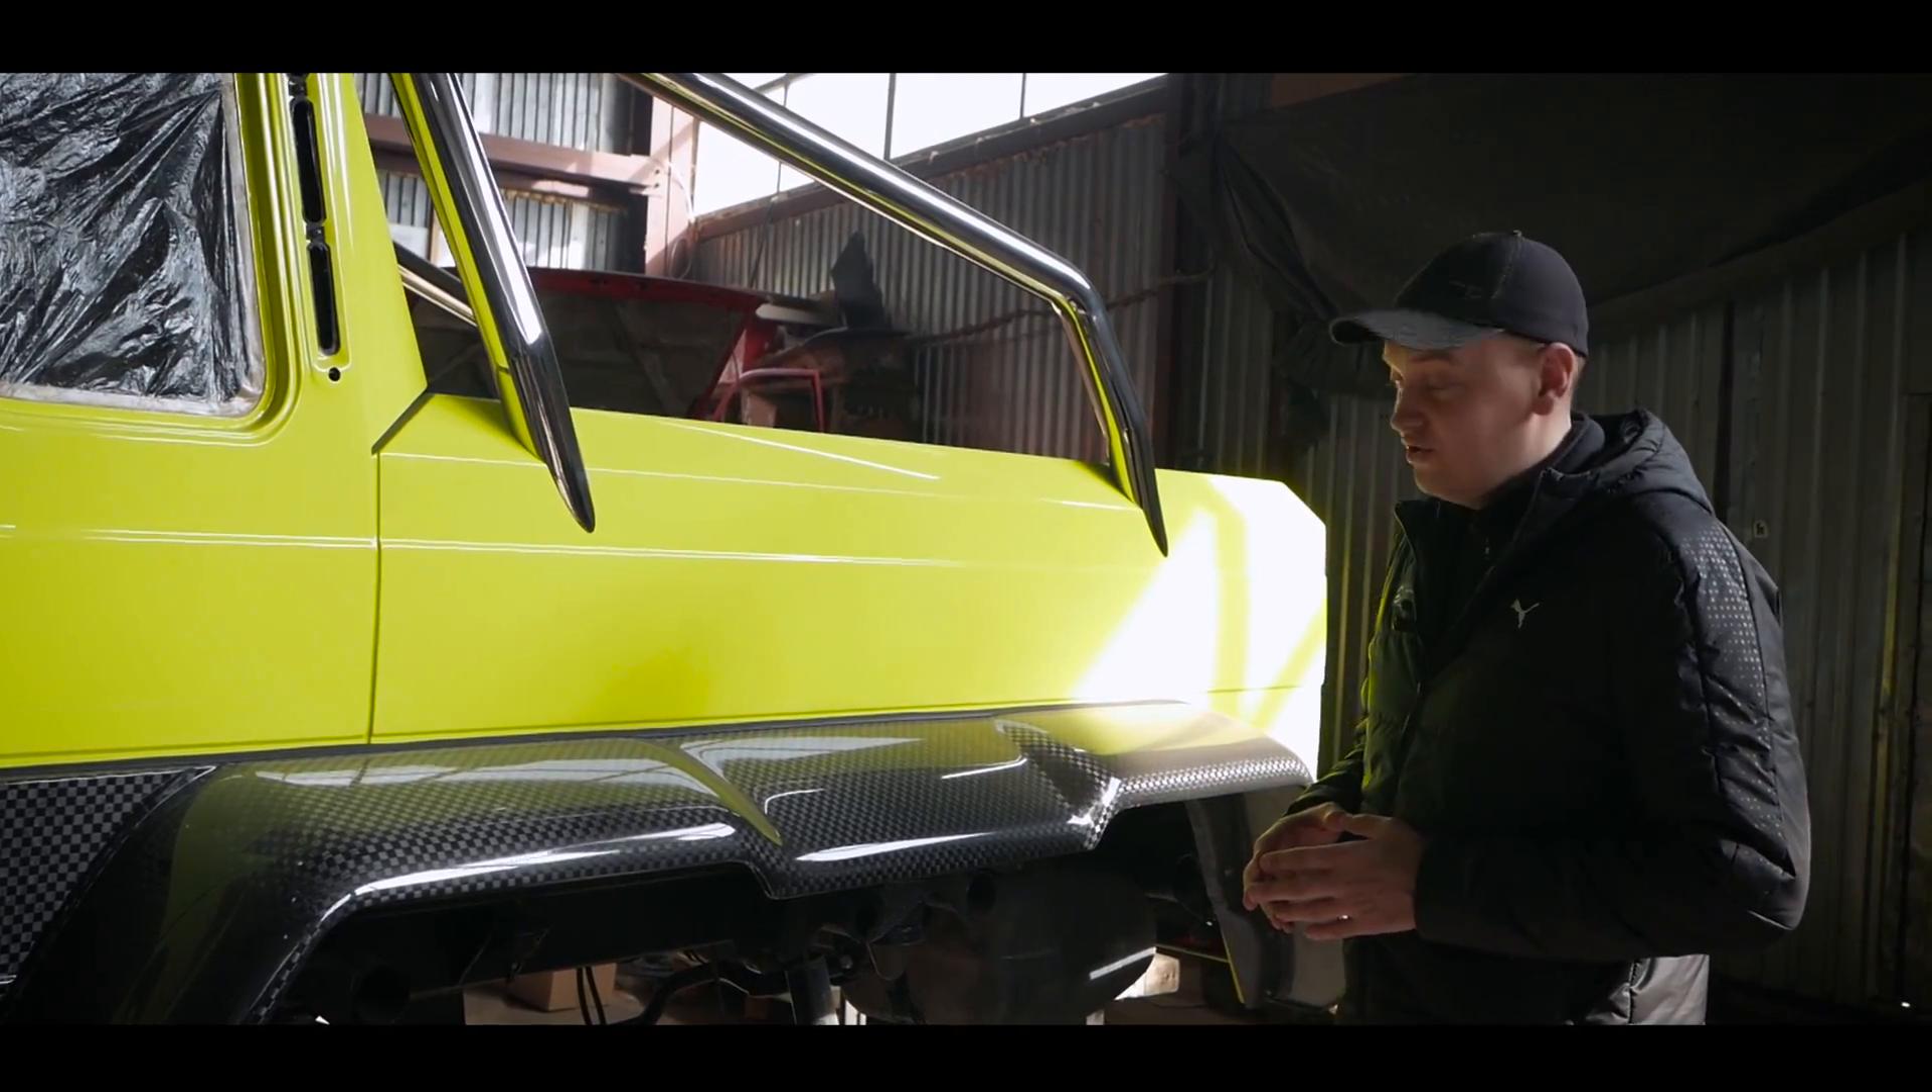Расширители арок уже стоят на своих местах.